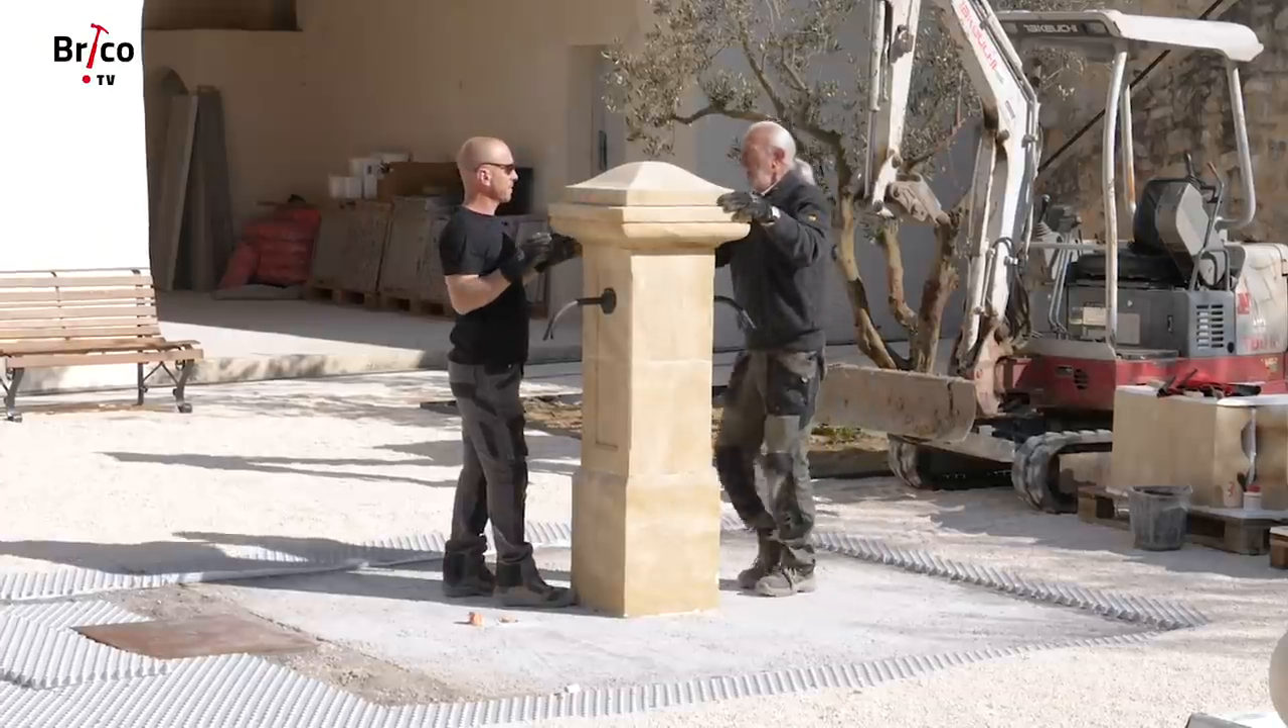On pose maintenant la partie supérieure de la colonne. Il ne nous reste plus qu'à poser la boule.